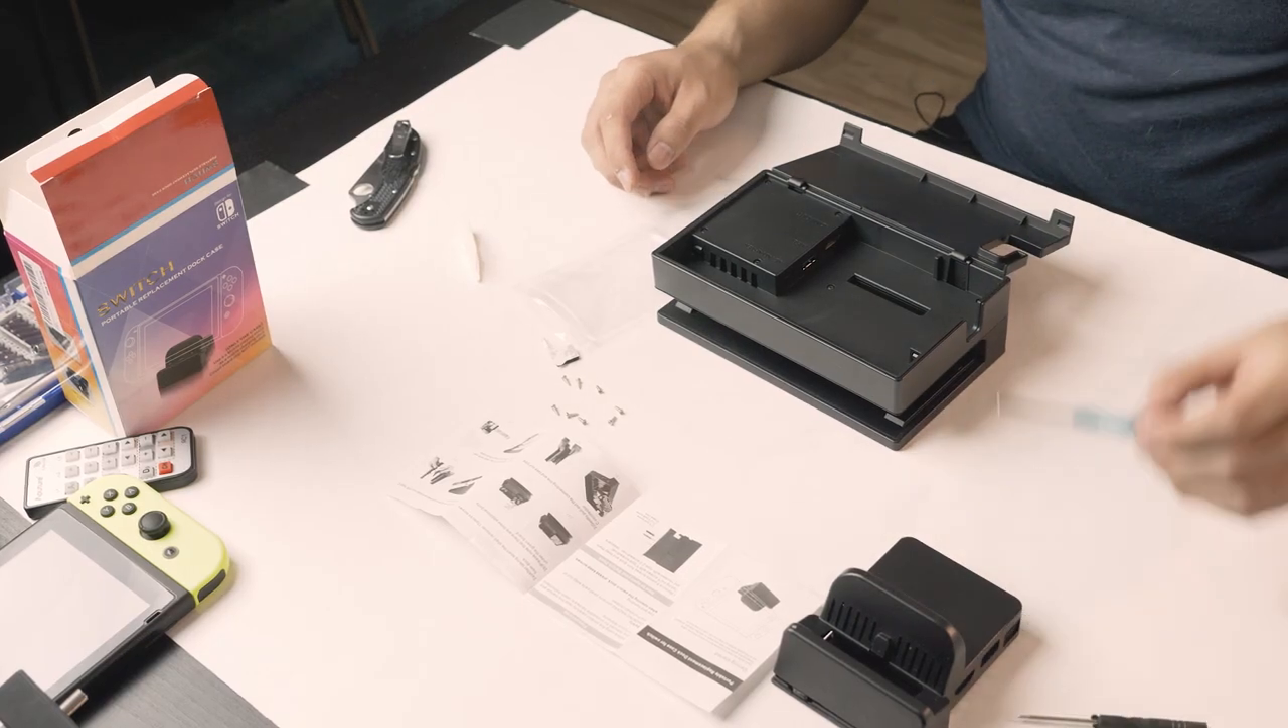This is the dock opened up.